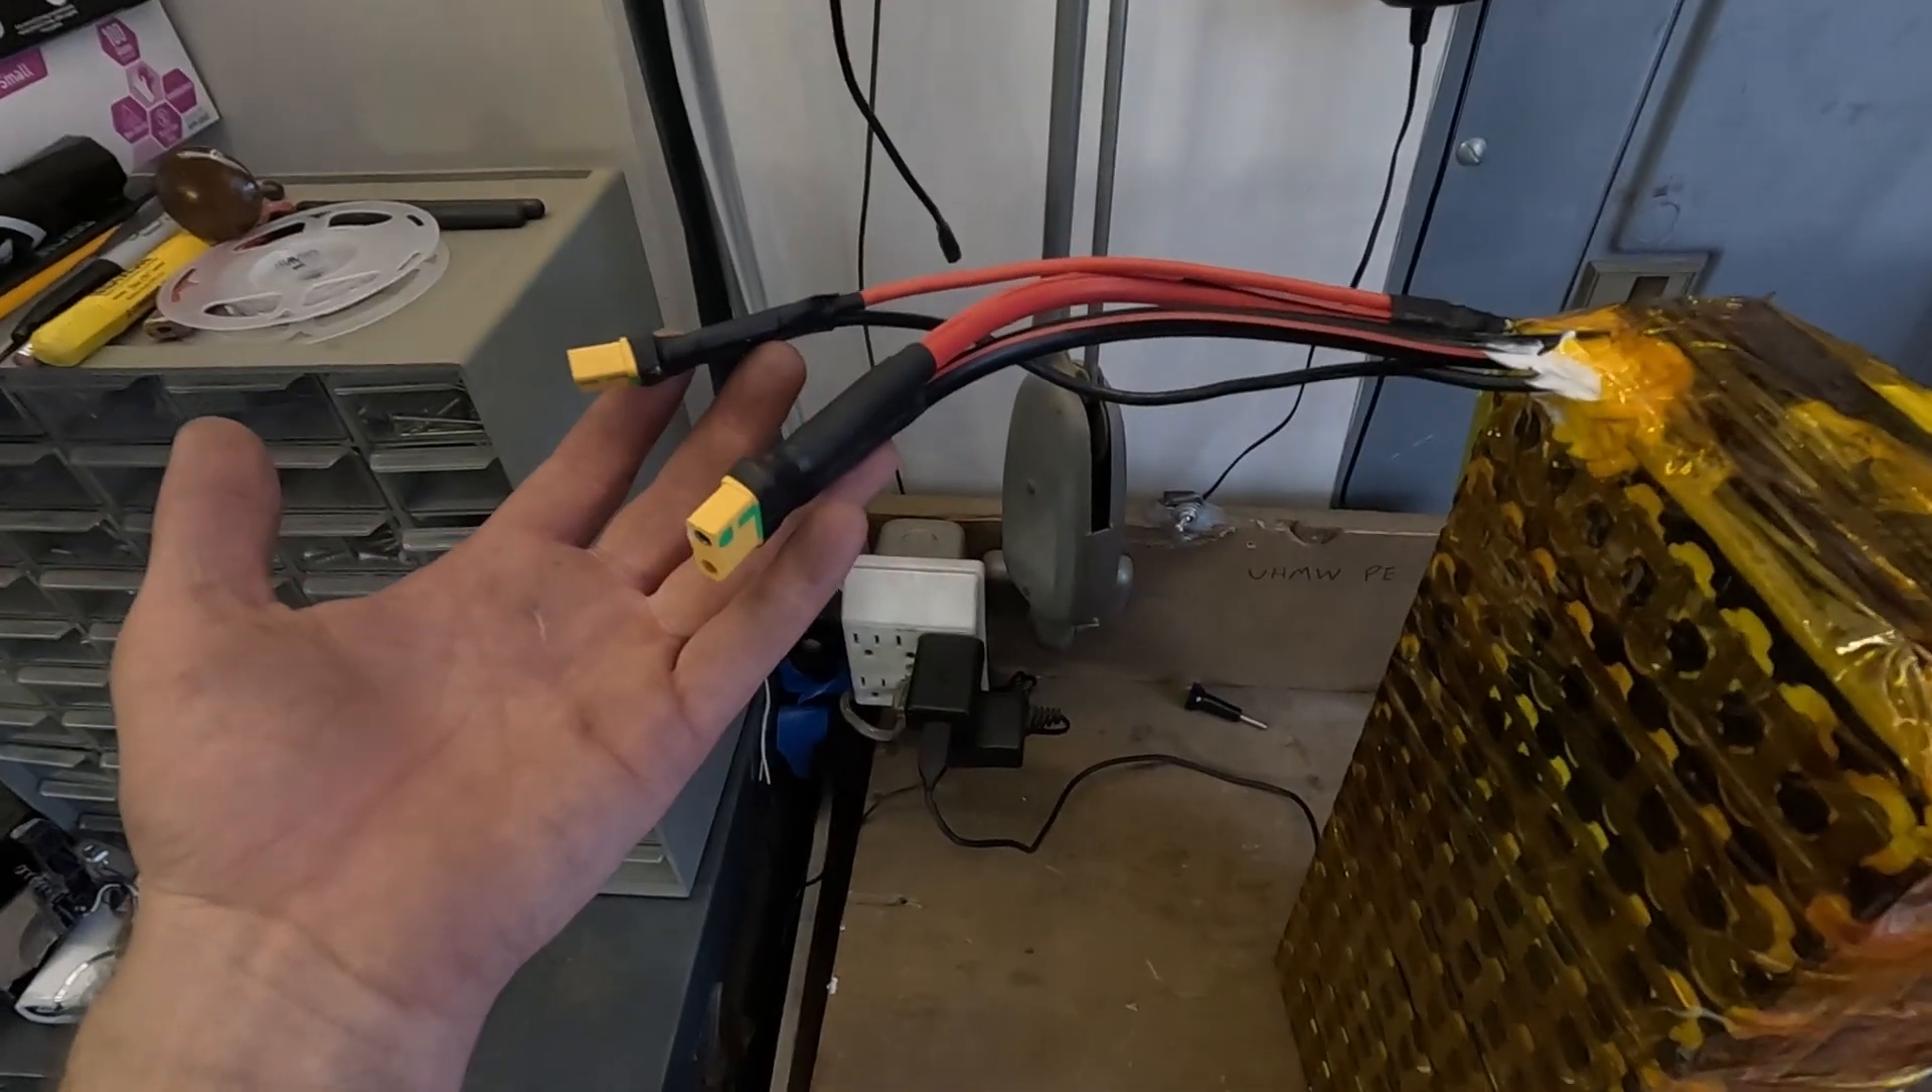We have put on the positive and negative terminals for both charge and discharge.